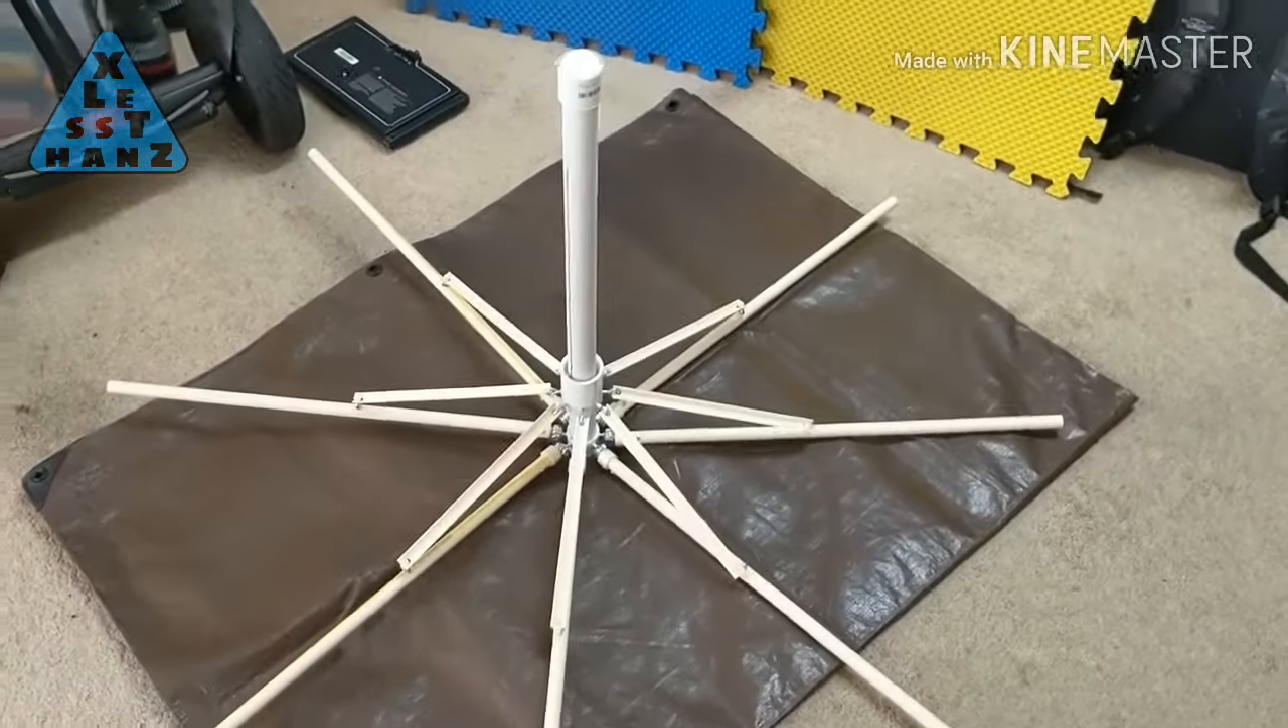The reason I'm stopping here is because the only piece left for the uberbrella is the canopy, which can be a project in itself.